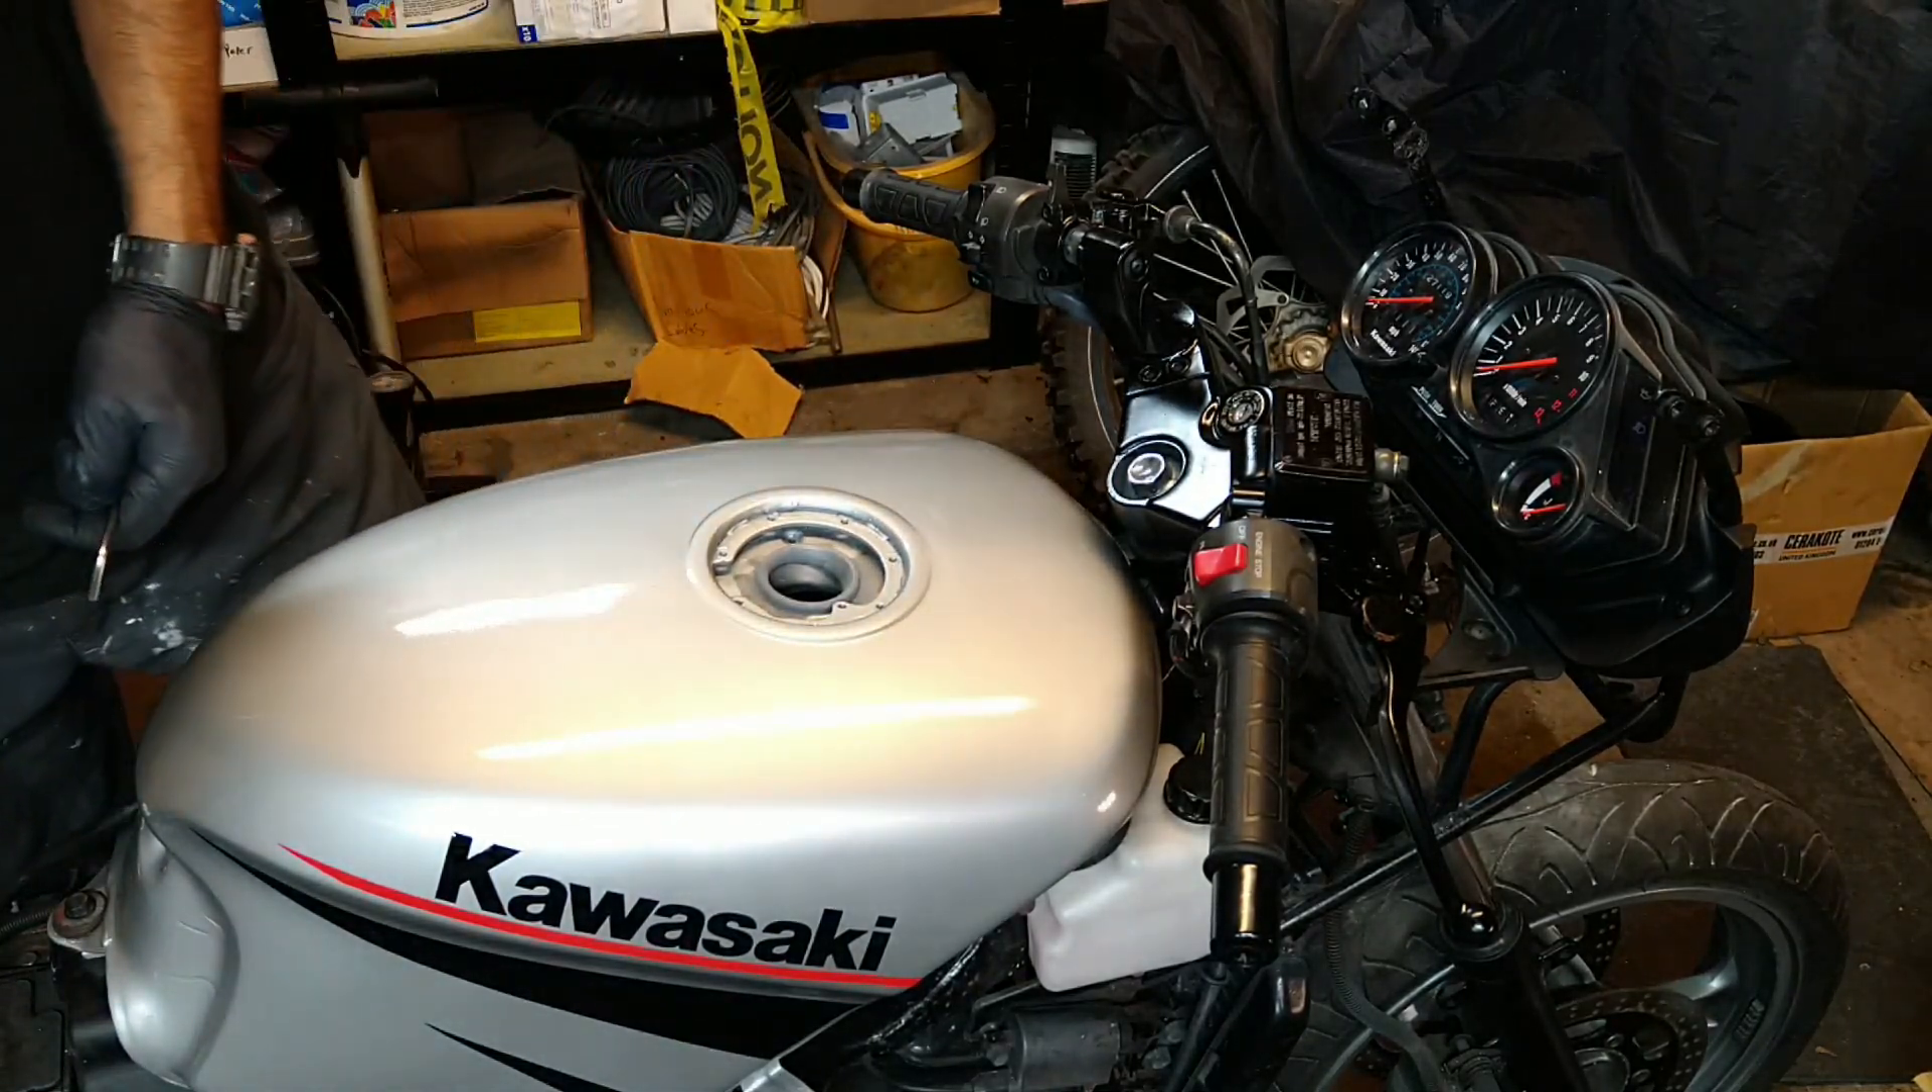We're not done with the fuel tank i forgot about the fuel cap.